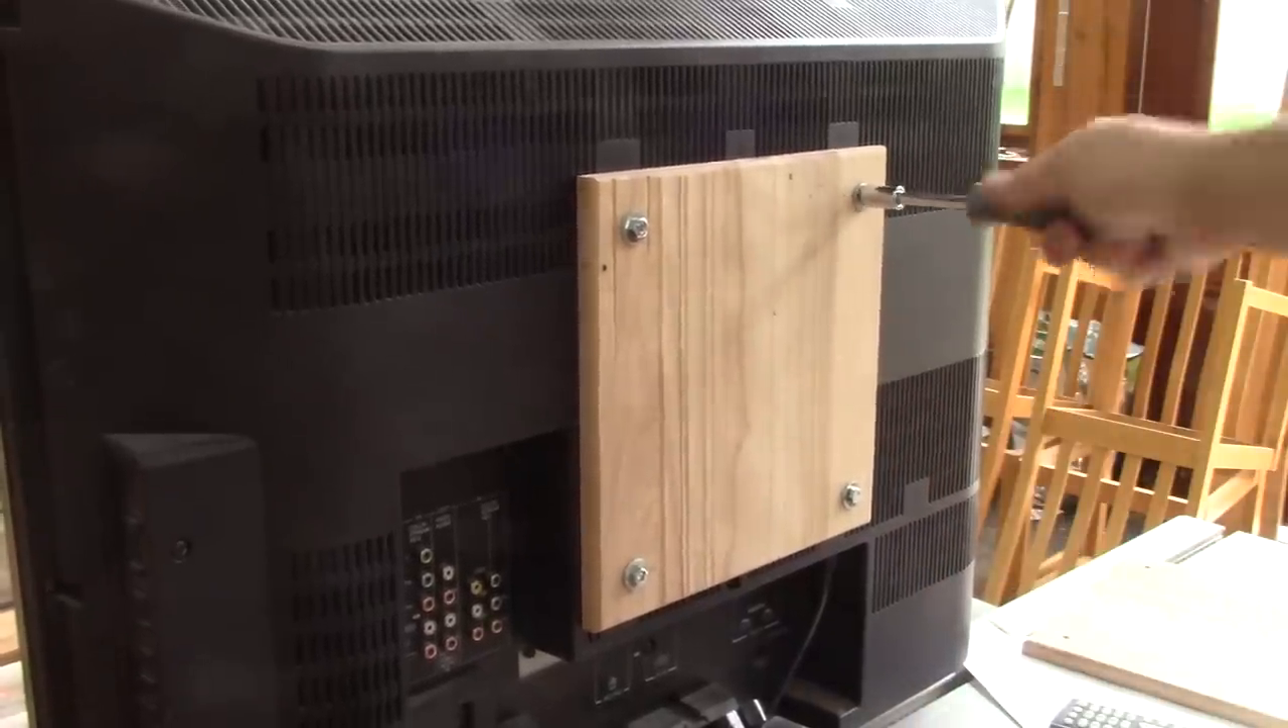When I'm done, I can try the back plate in place. Perfect!